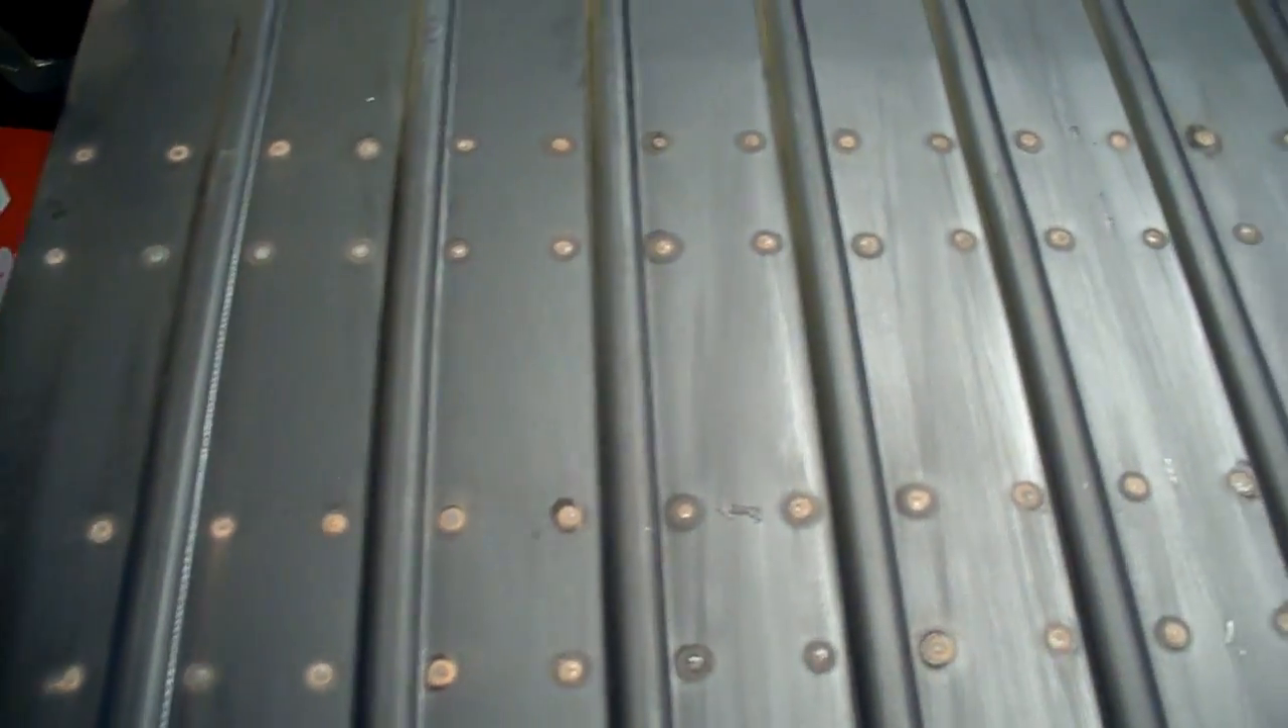Here is the final finished floor i've got all the spot welding done.